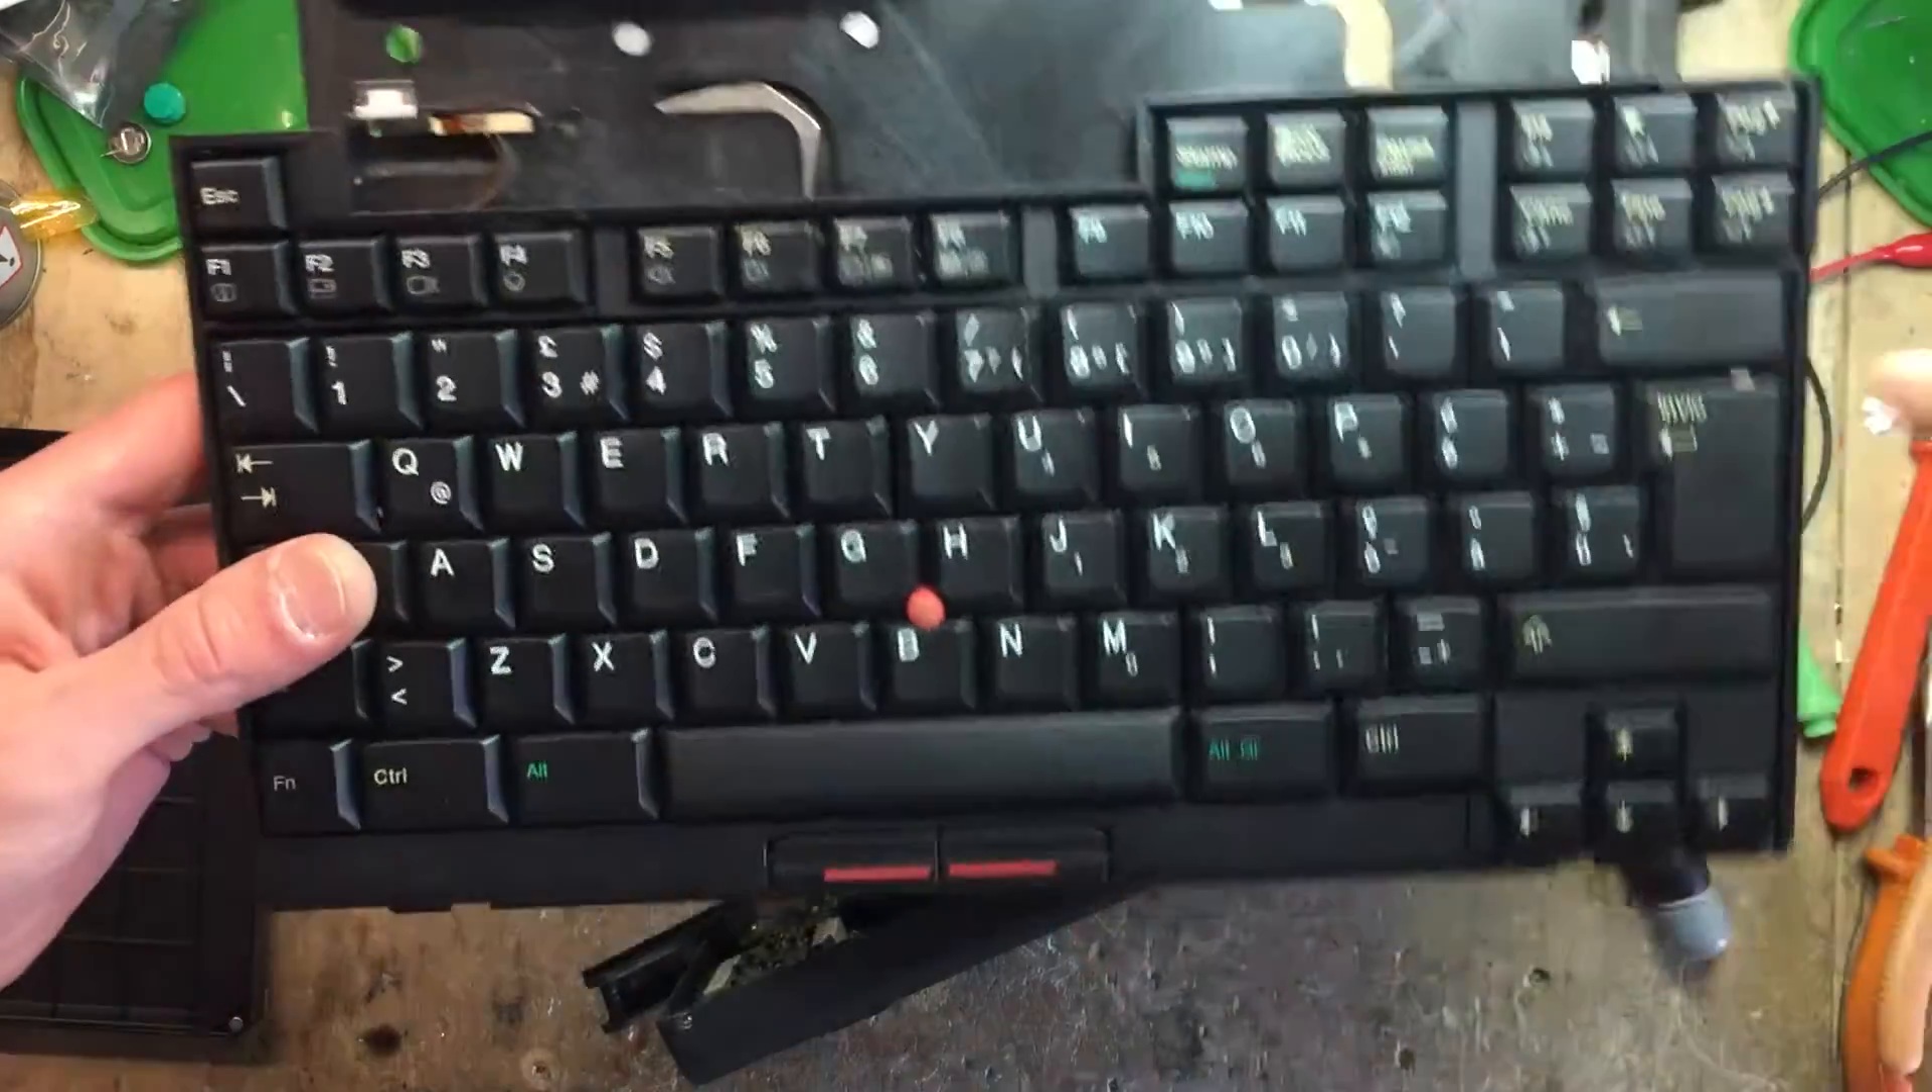Okay, so I got the keyboard off.